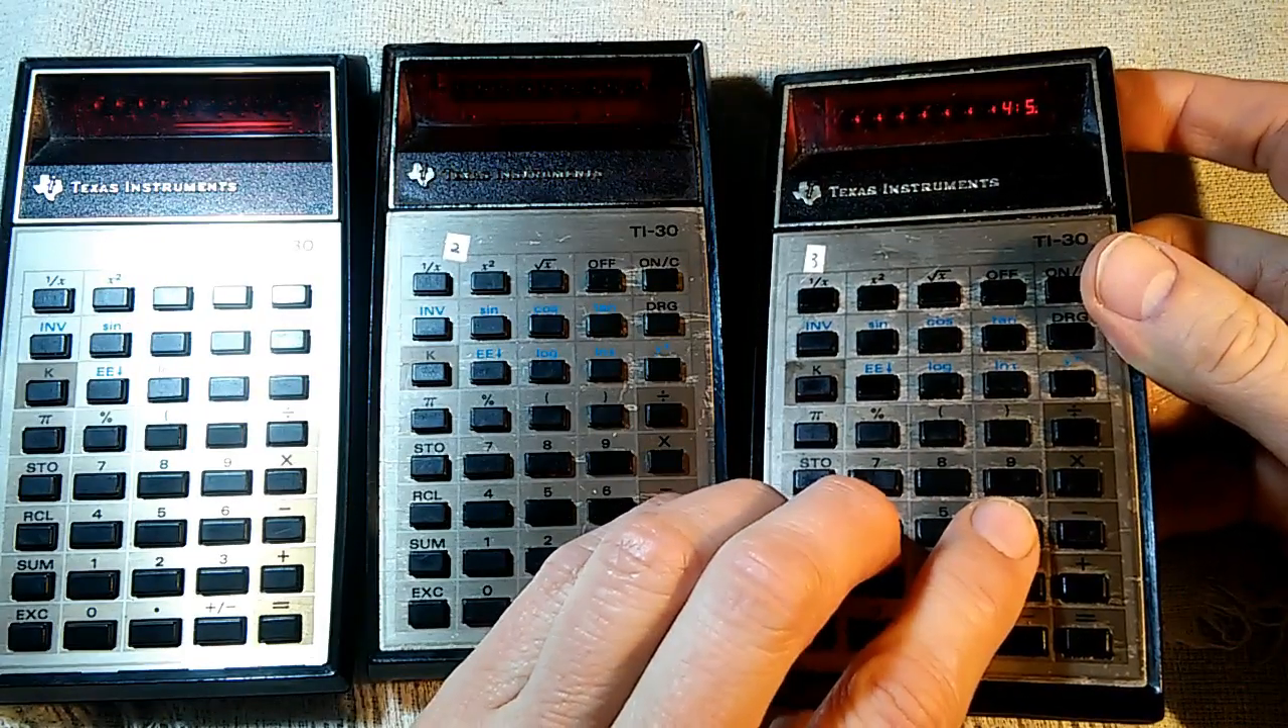I put this third calculator back together again completely.